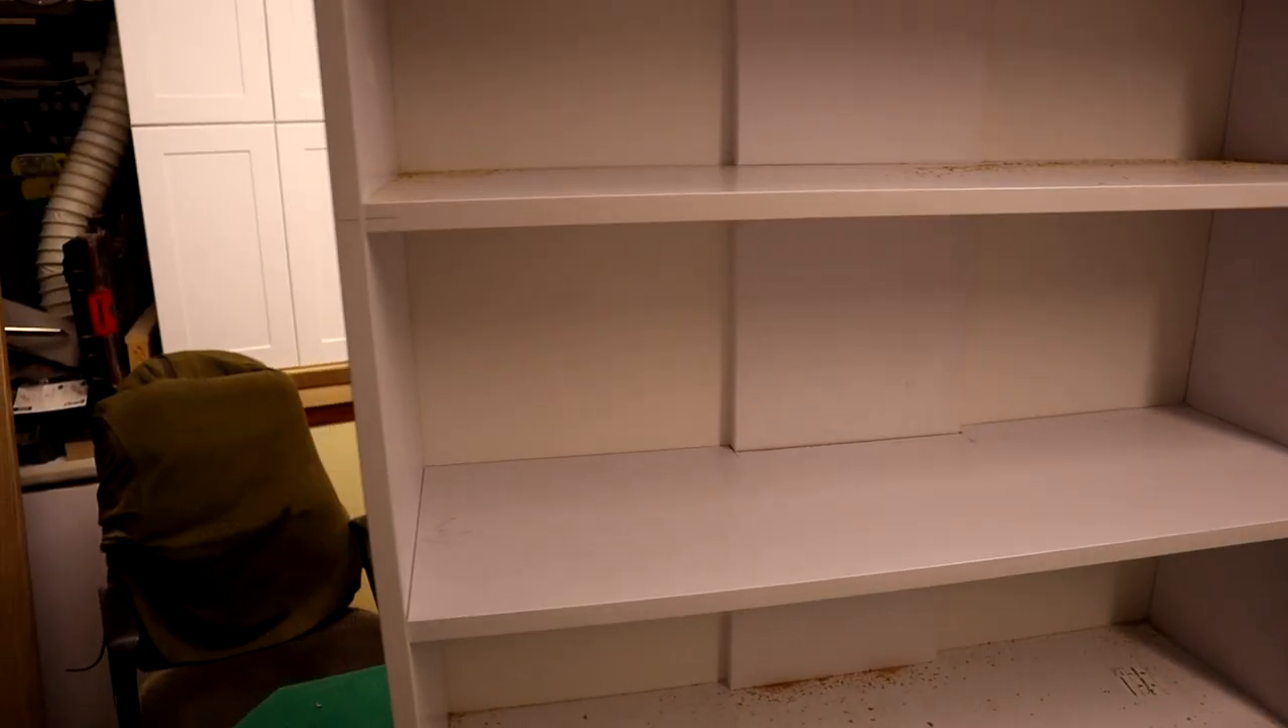Zakładamy z powrotem półeczki tył również jest skręcony.